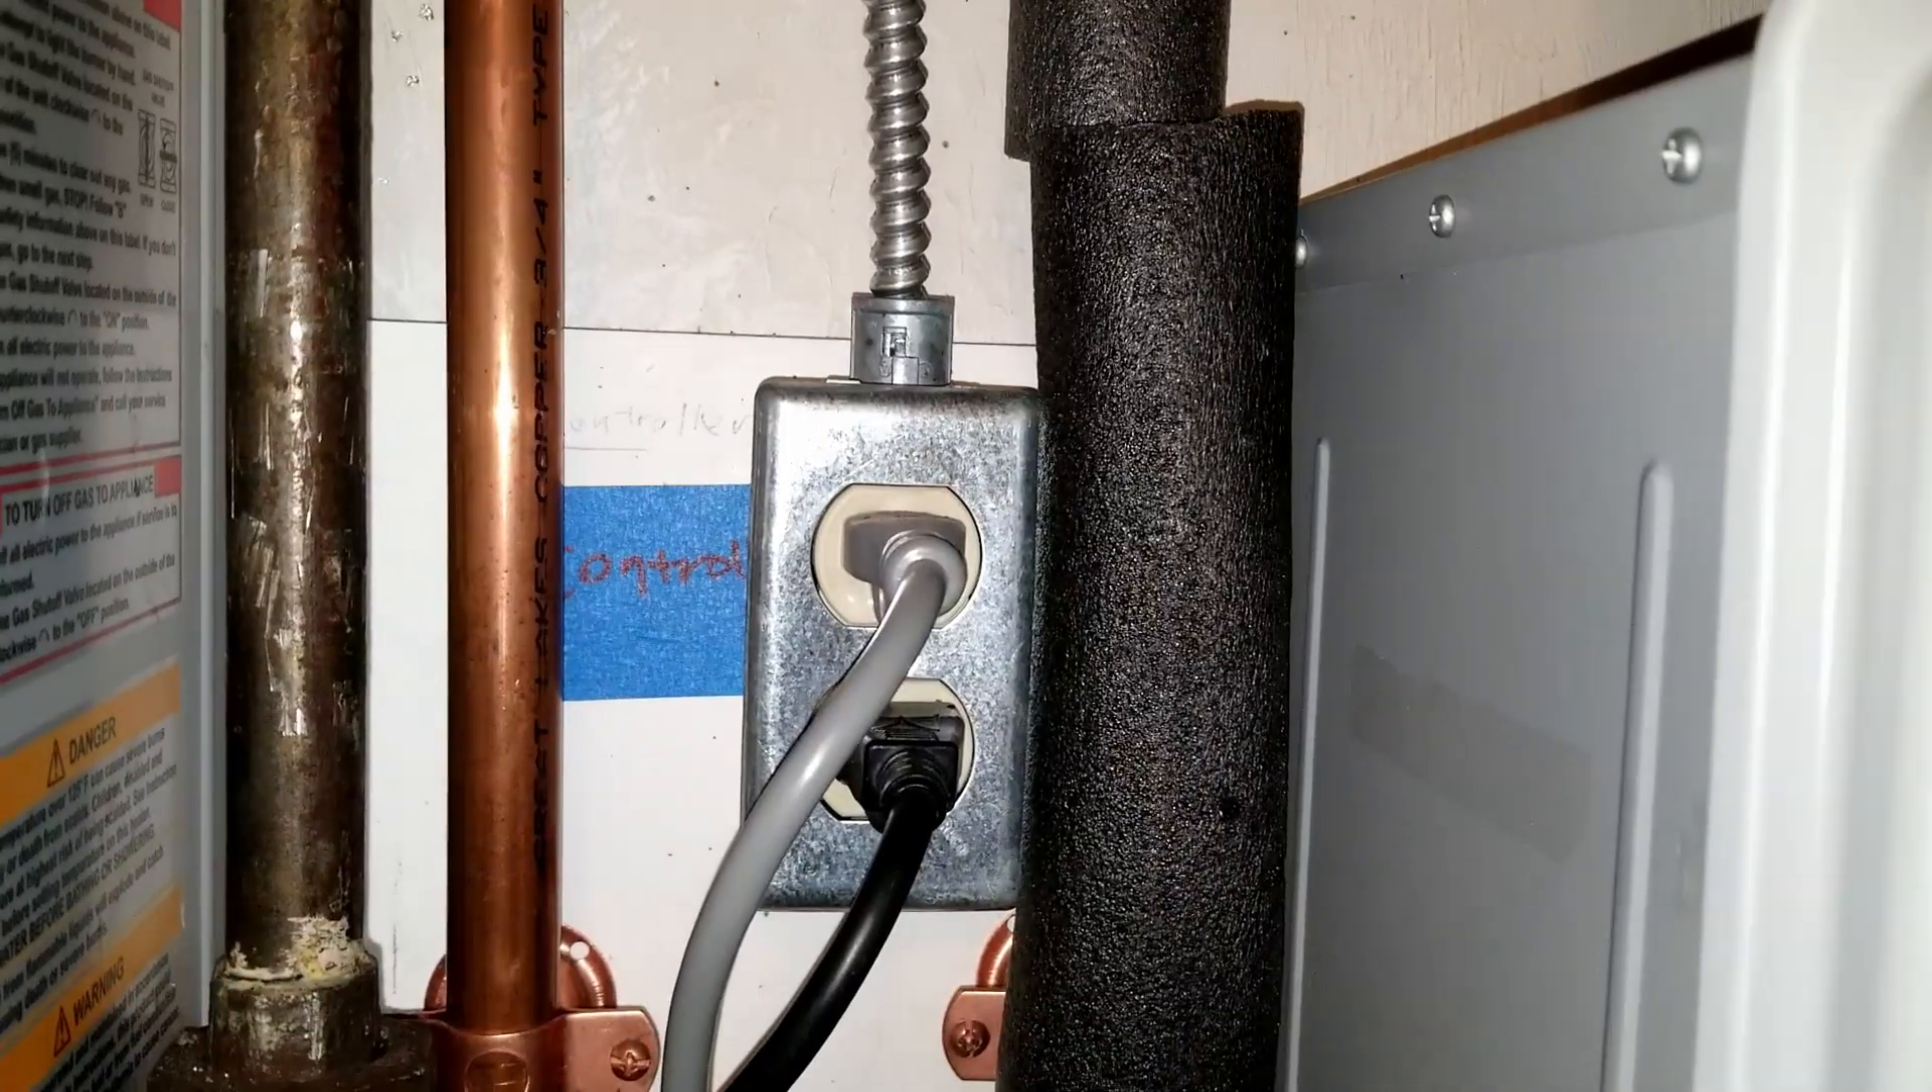So I have mounted my outlet box and that's really easy to do a couple of screws and you're all set to go.